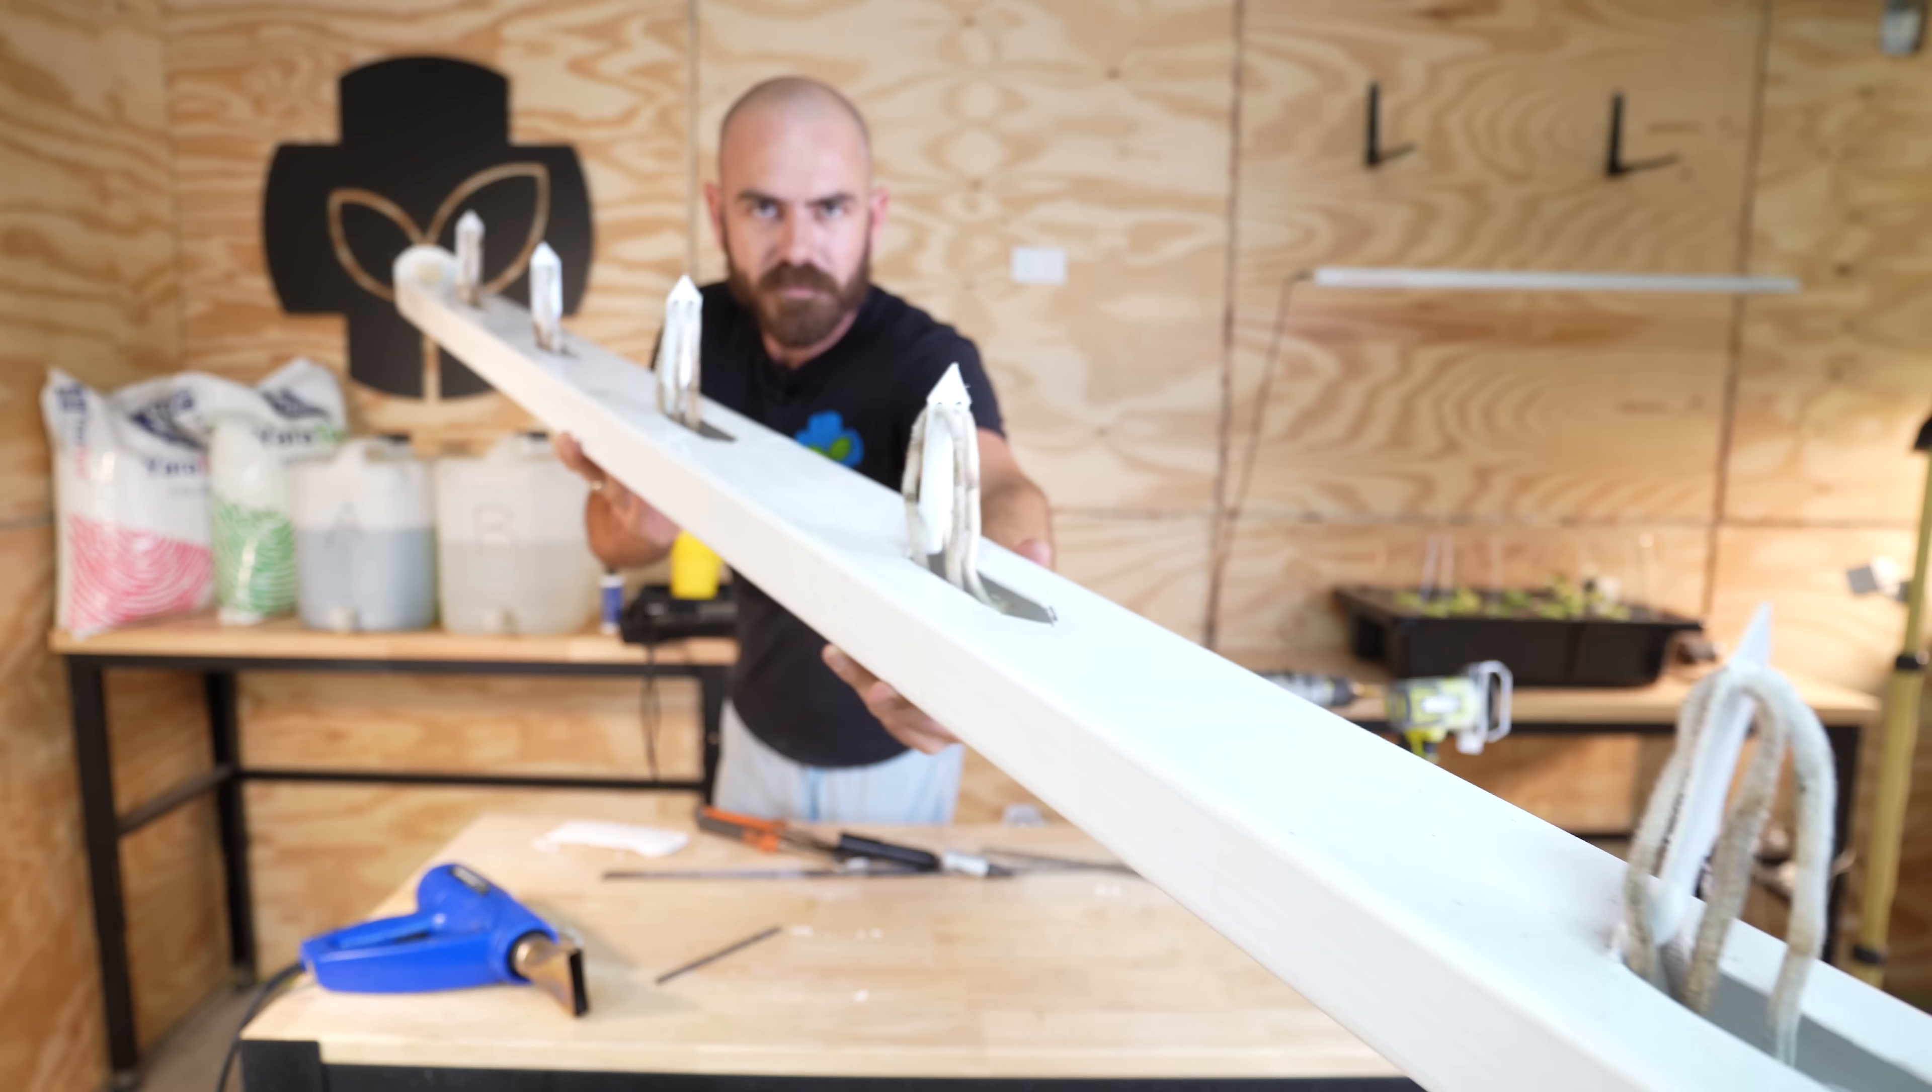And there we have our whole gutter wicked up and ready for setup and planting.